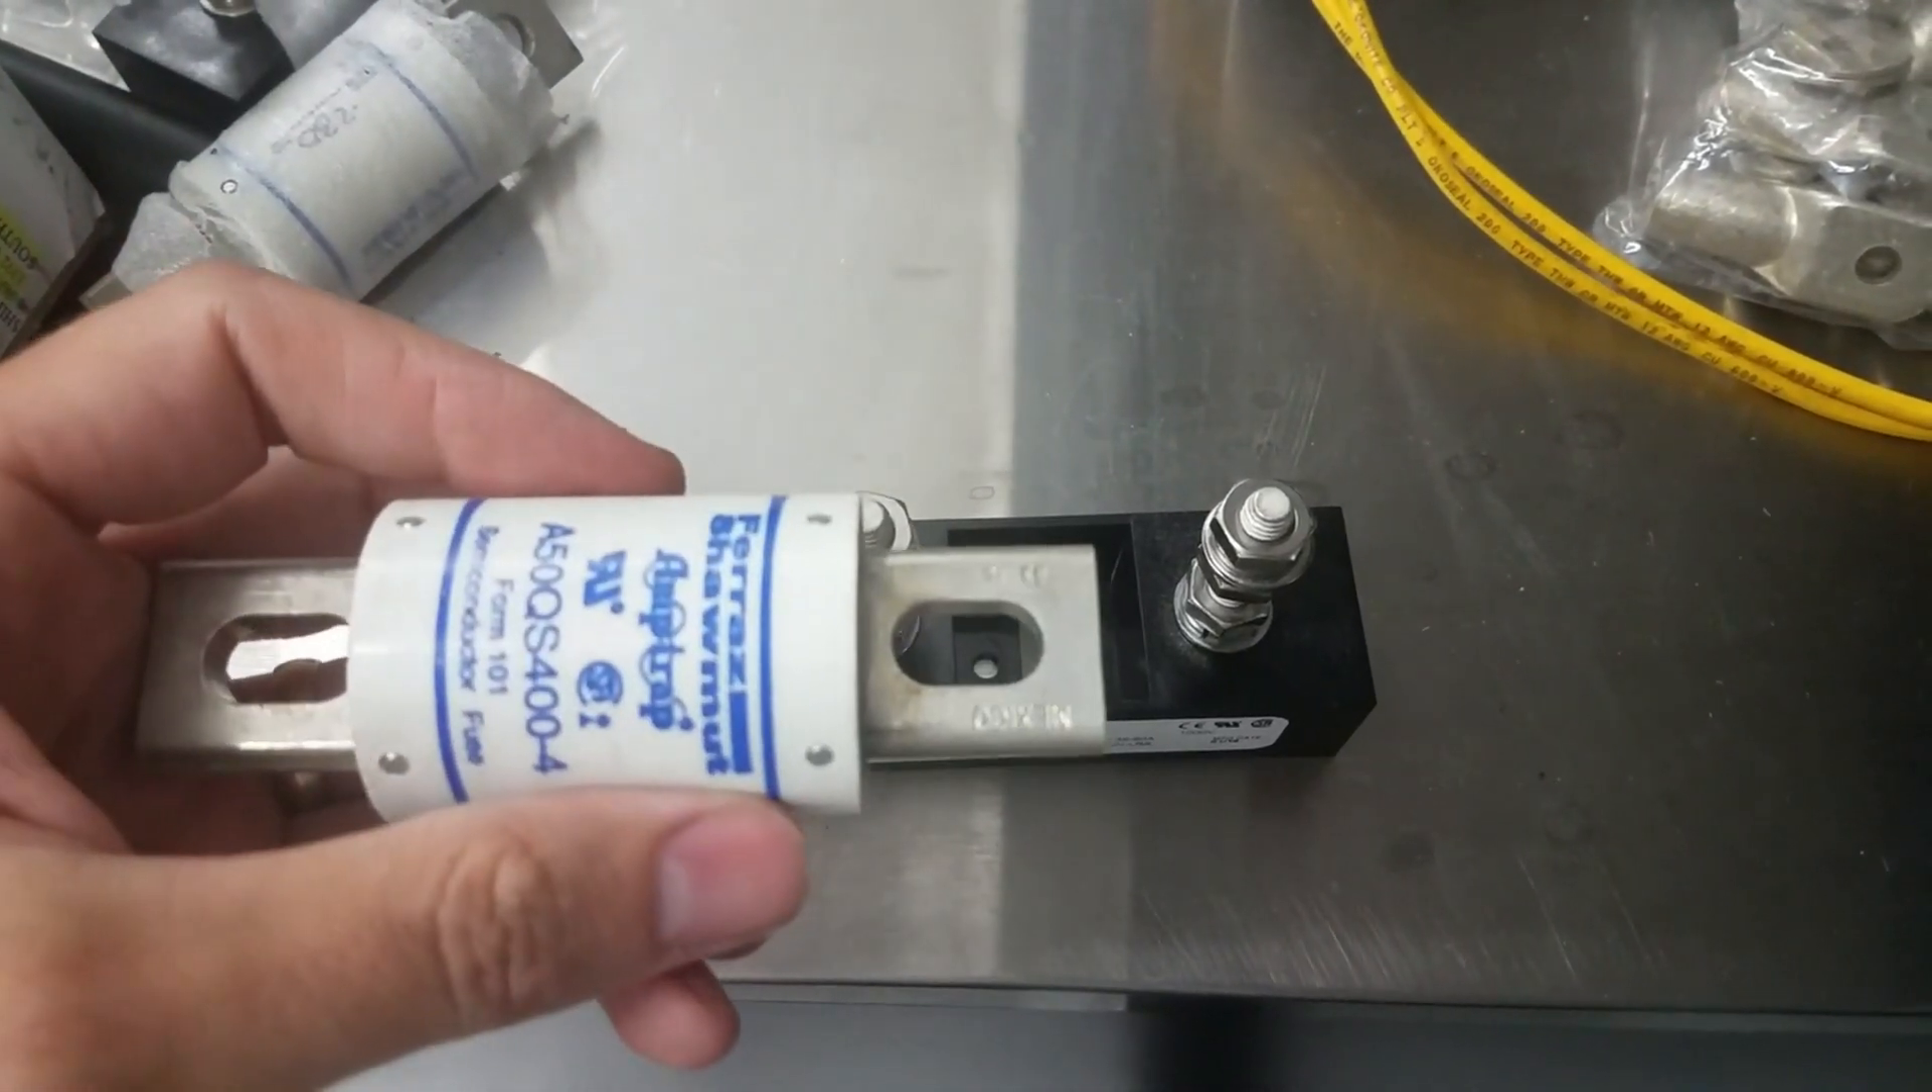All right, so I've got these, uh, high amp, high voltage, uh, fuse holders. And, uh, high voltage fuses. But, the problem is, they don't fit. So, it's just not even close.